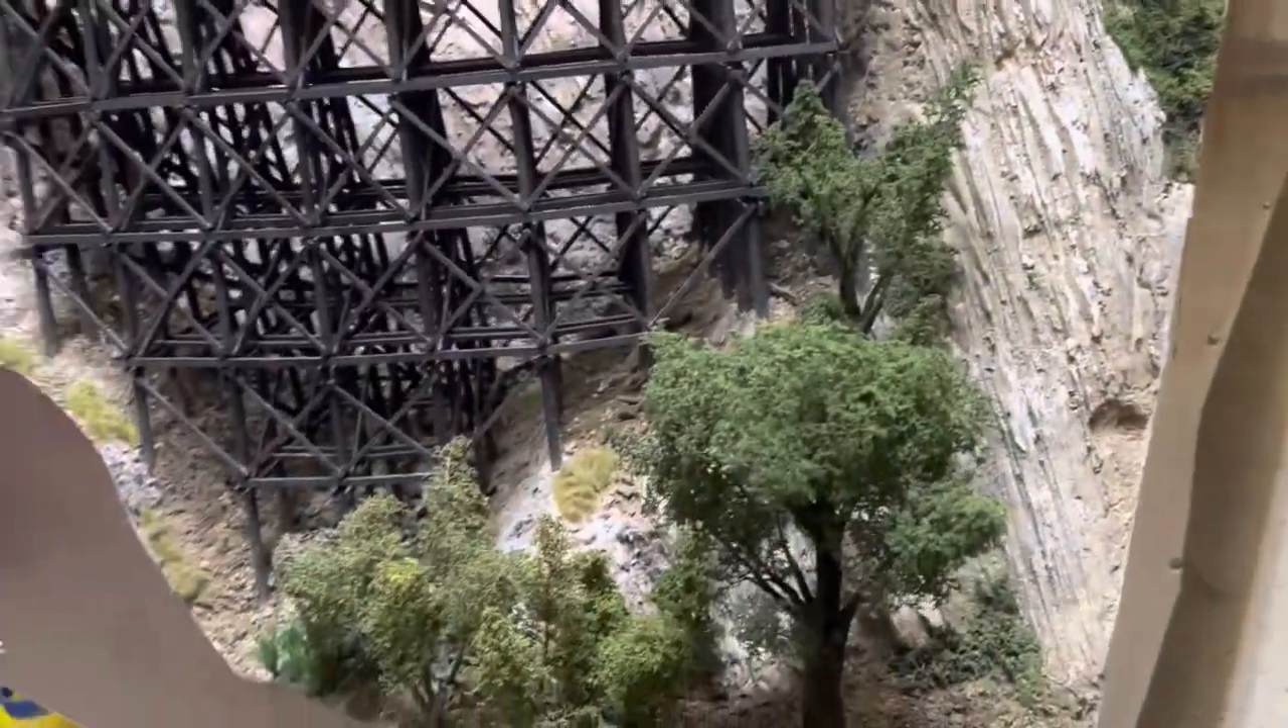All right trees are in place.